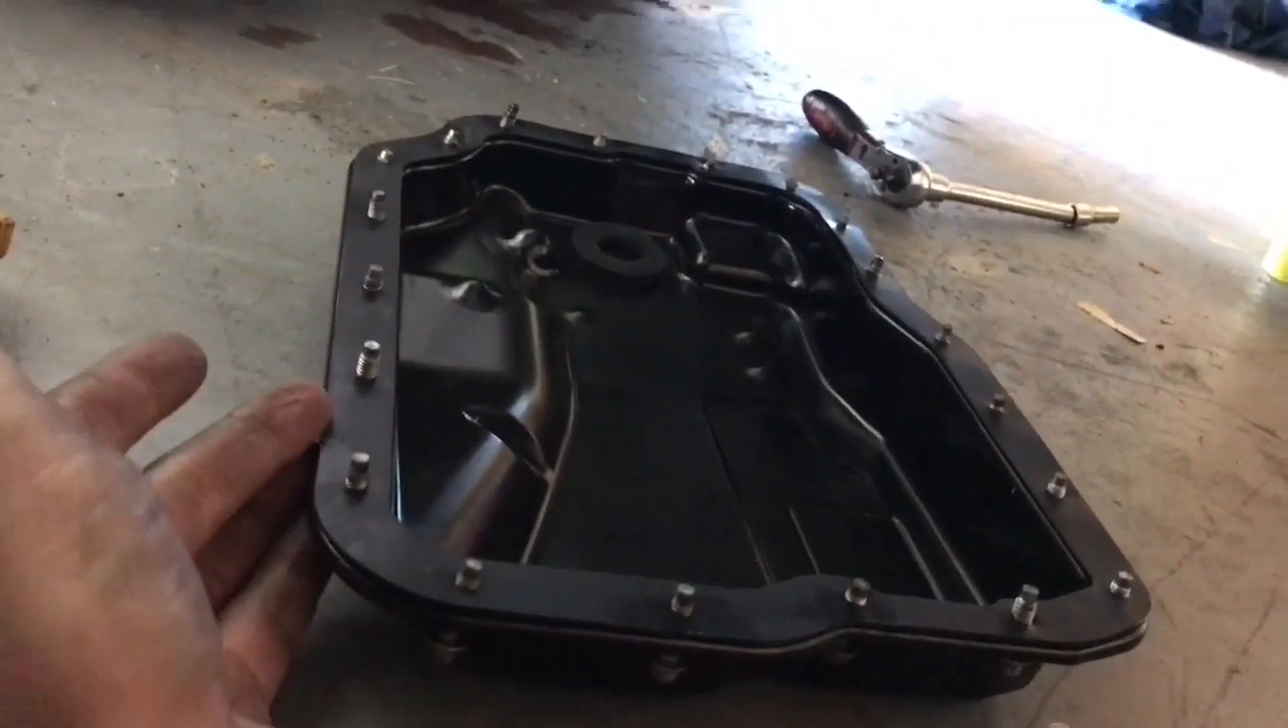Okay, I have all my bolts pushed in place through the gasket. It's all set to go.